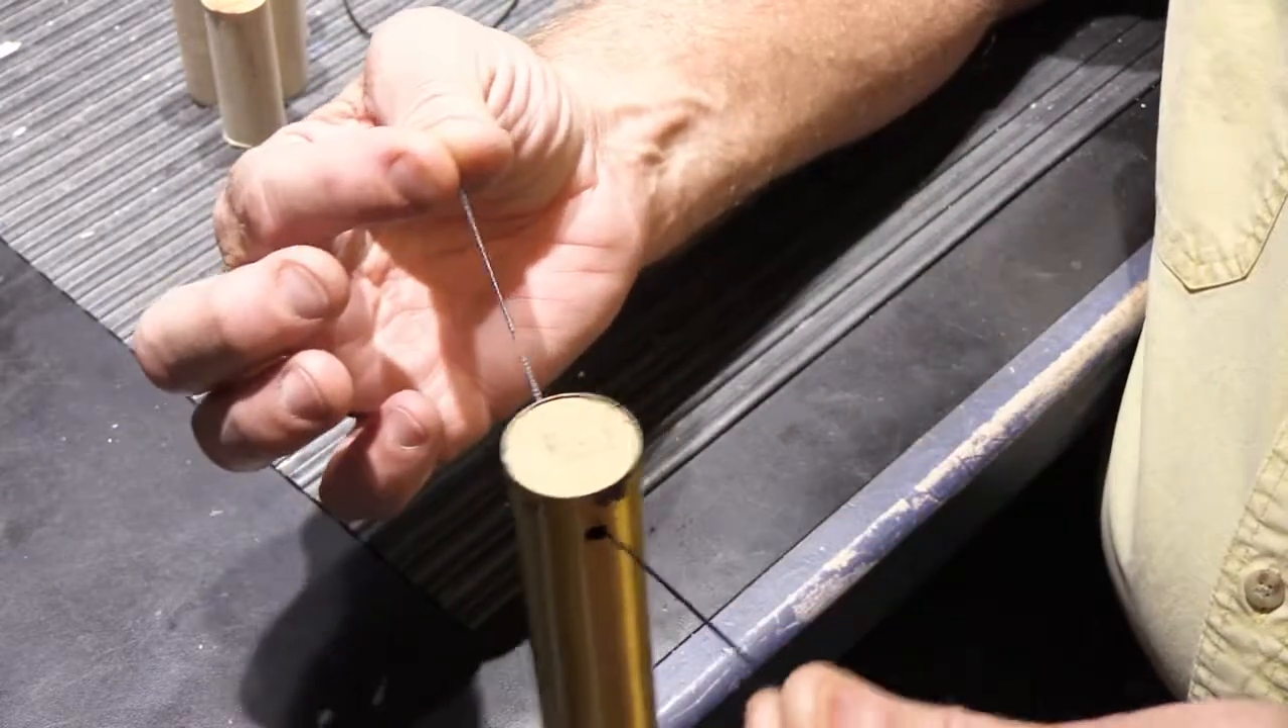So there it is, tube suspended on the cord.